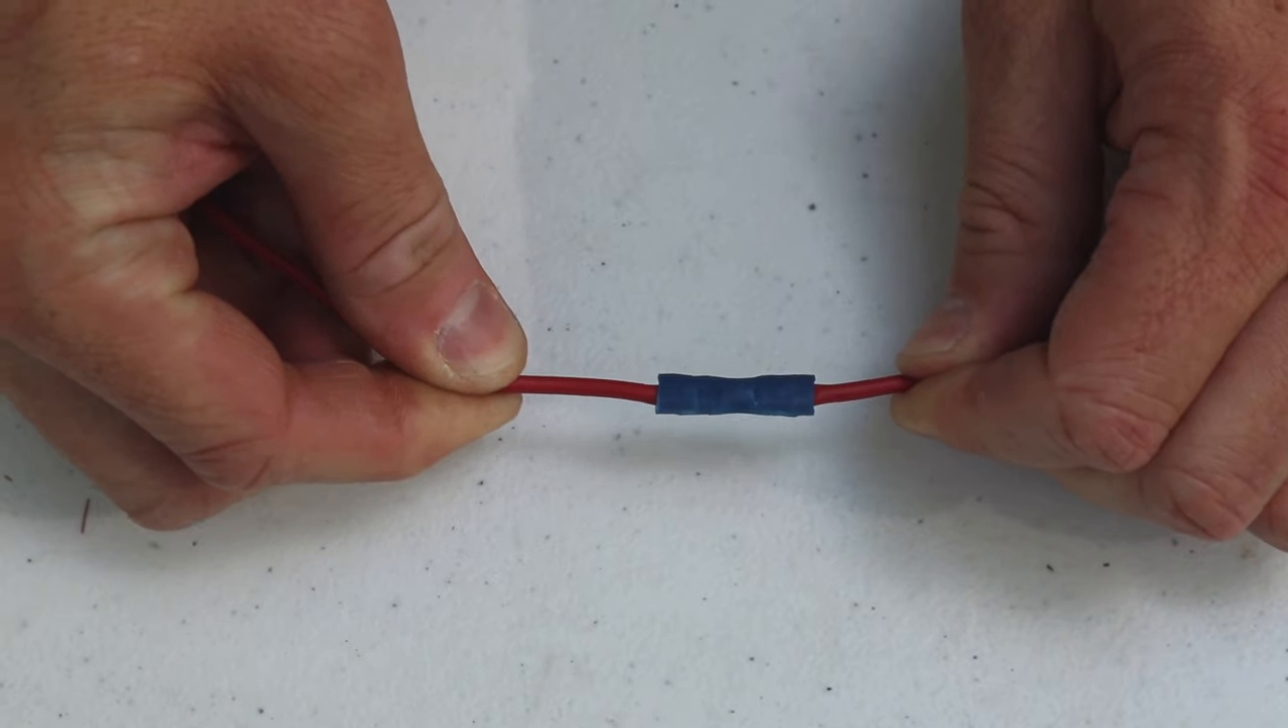So there is your completed butt connector.